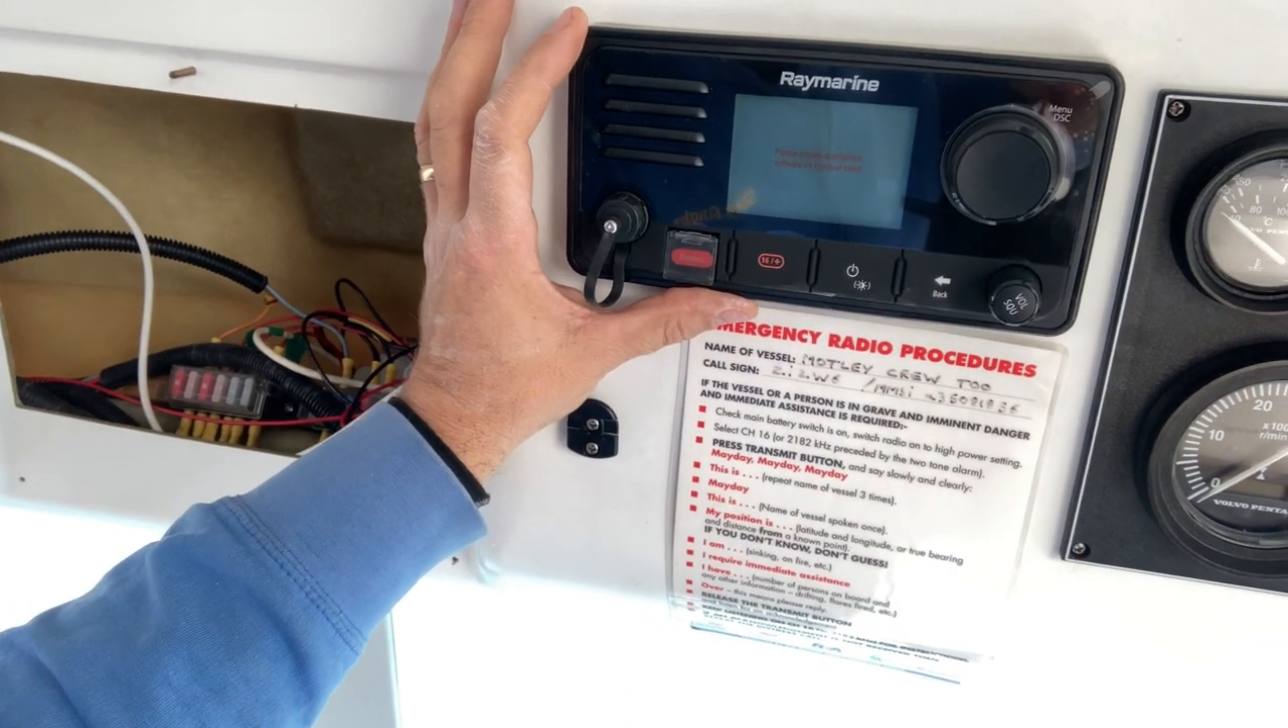So the radio is now fitted in. Just a little bit of modification to get it in there, as I discussed.